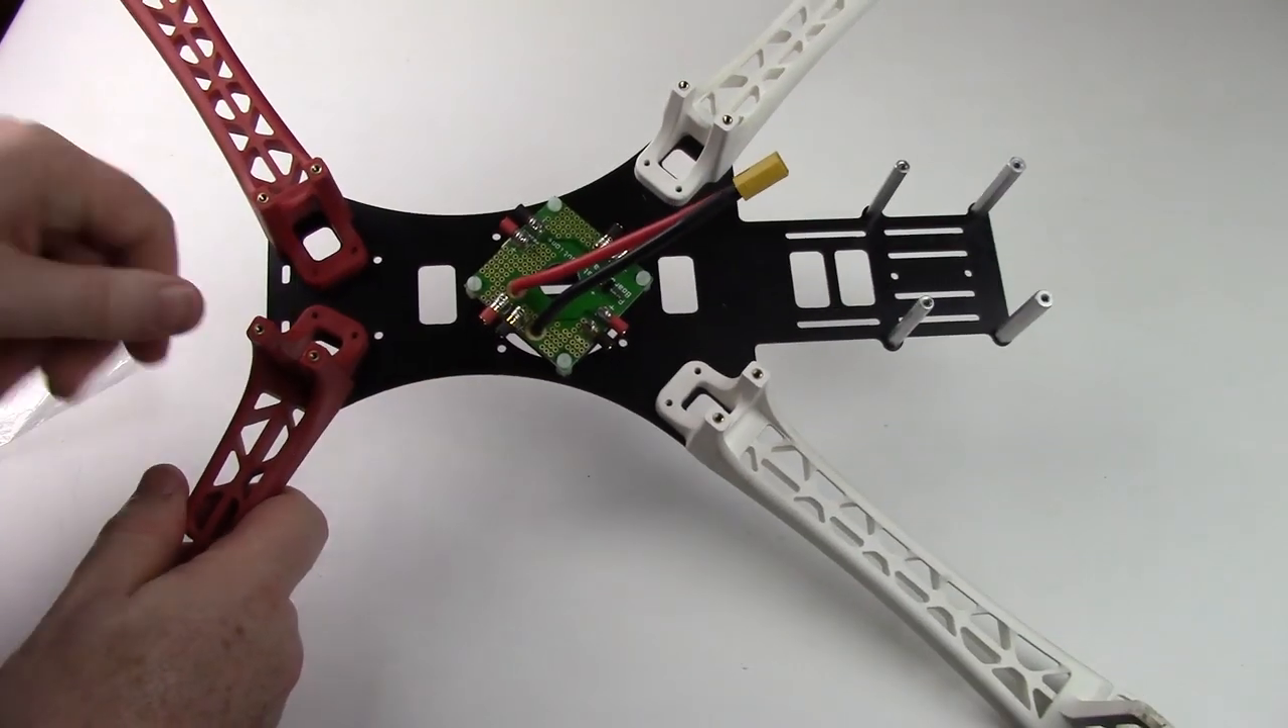So there you go there's the power board attached.